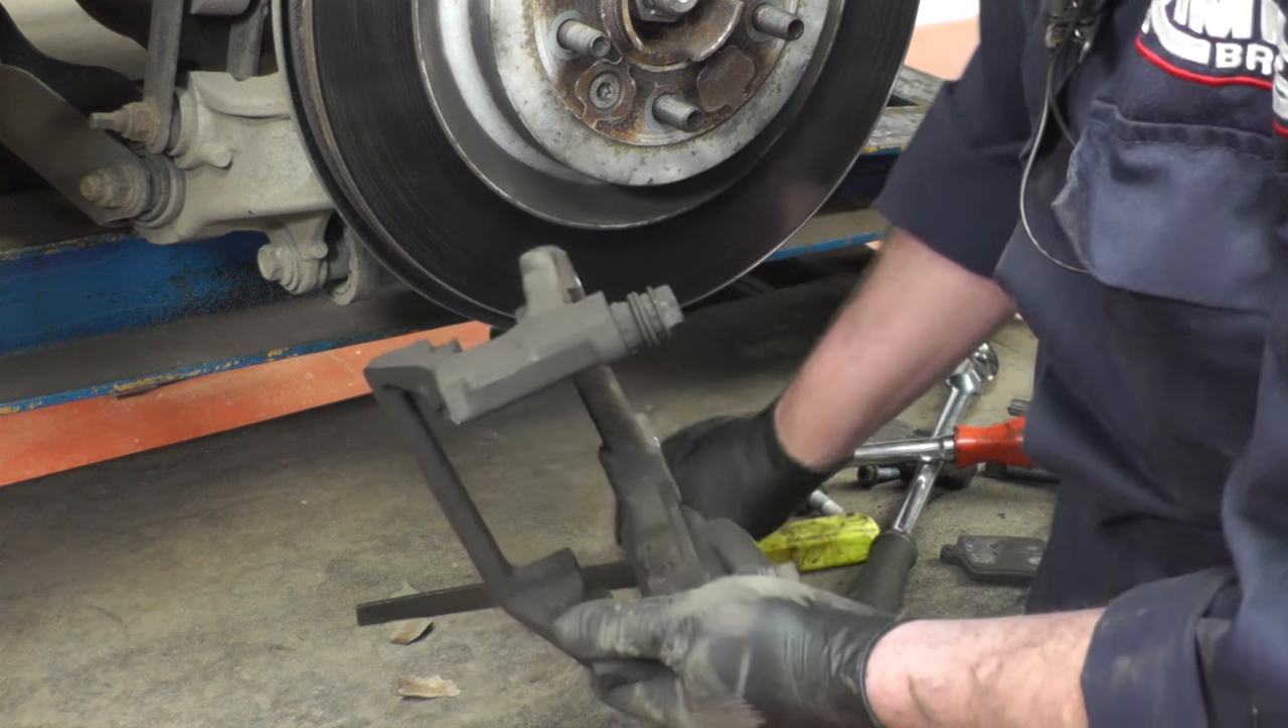So we've got the caliper carrier off now.